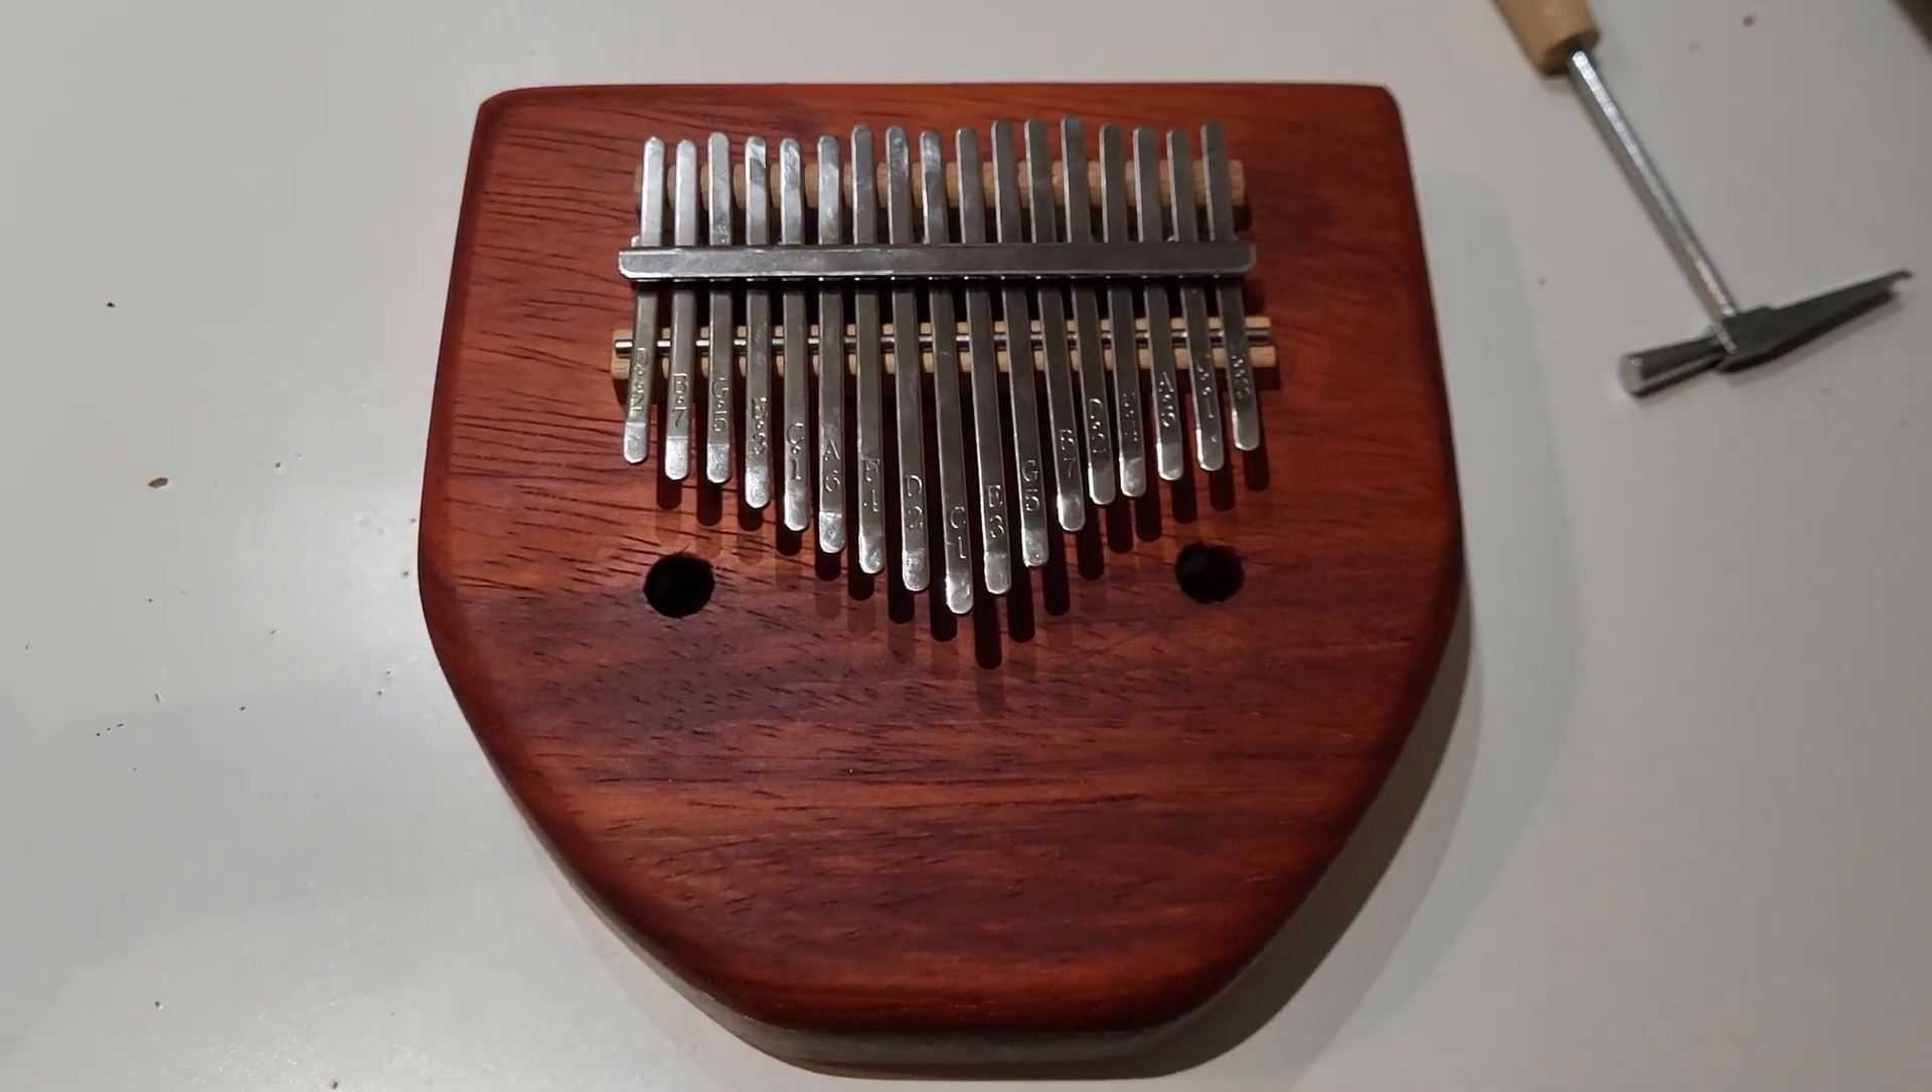After a bit of effort, all tines were attached.